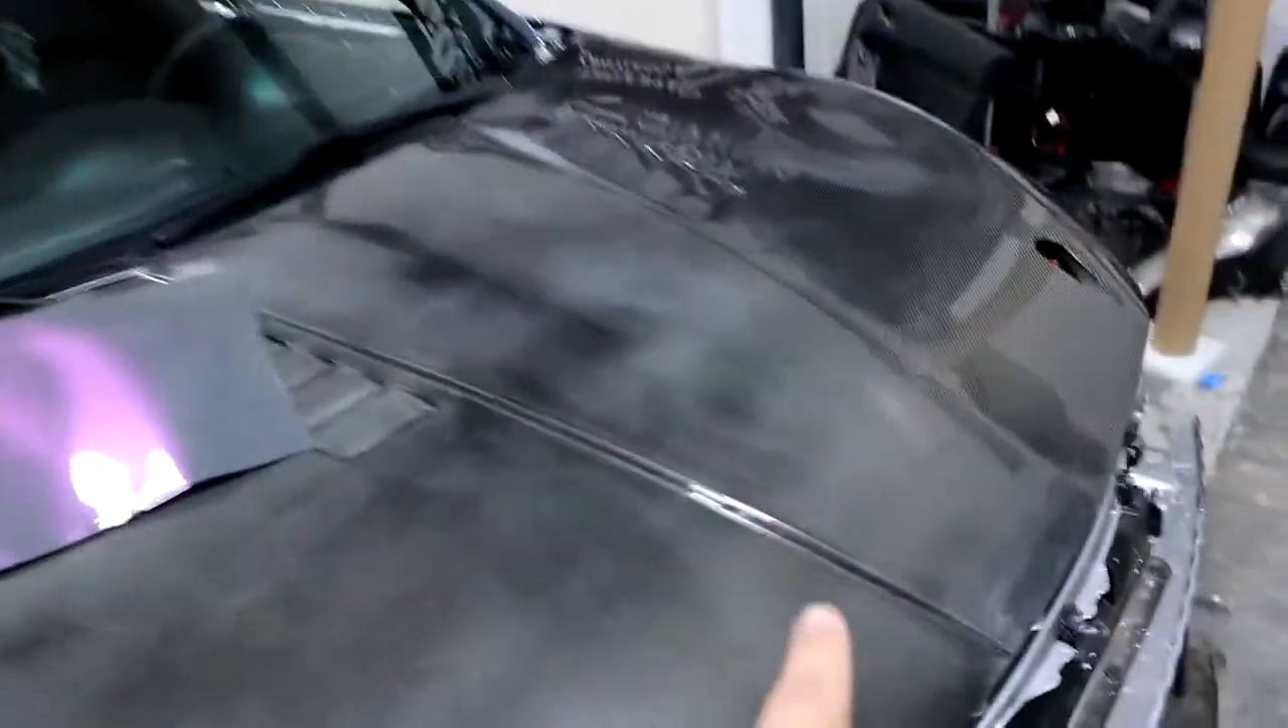We got the hood back on.